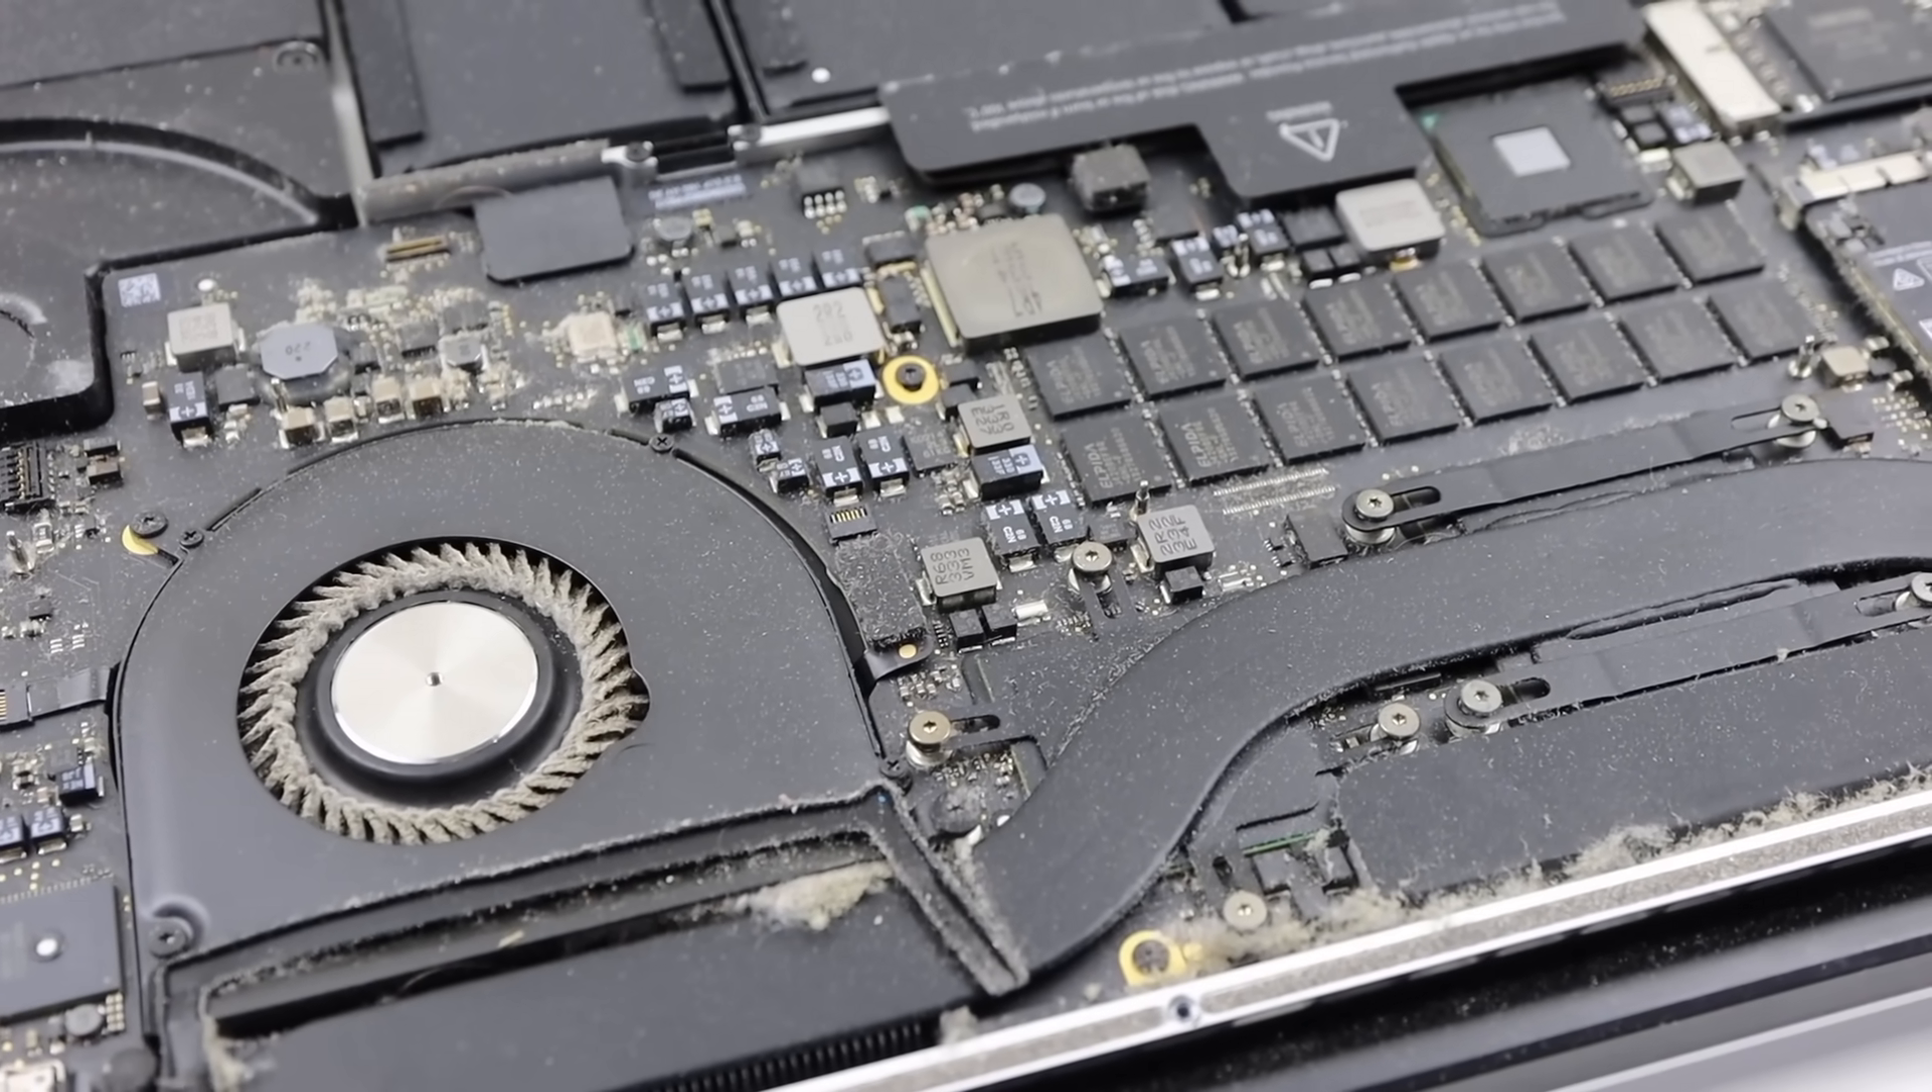The back came off with a small dust cloud, but now that we're in, we can take a closer look at the insides.